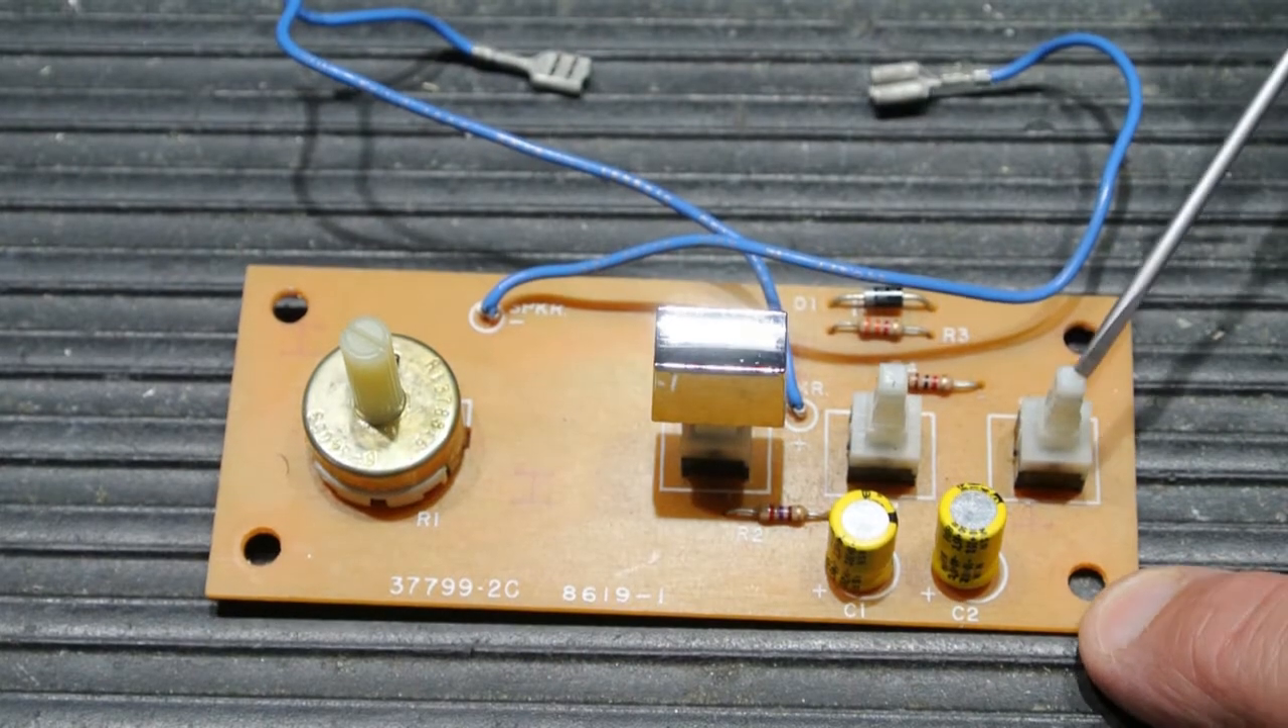So here's the switchboard. I've removed it from the back of the speaker grill so you can see what's on it easier.